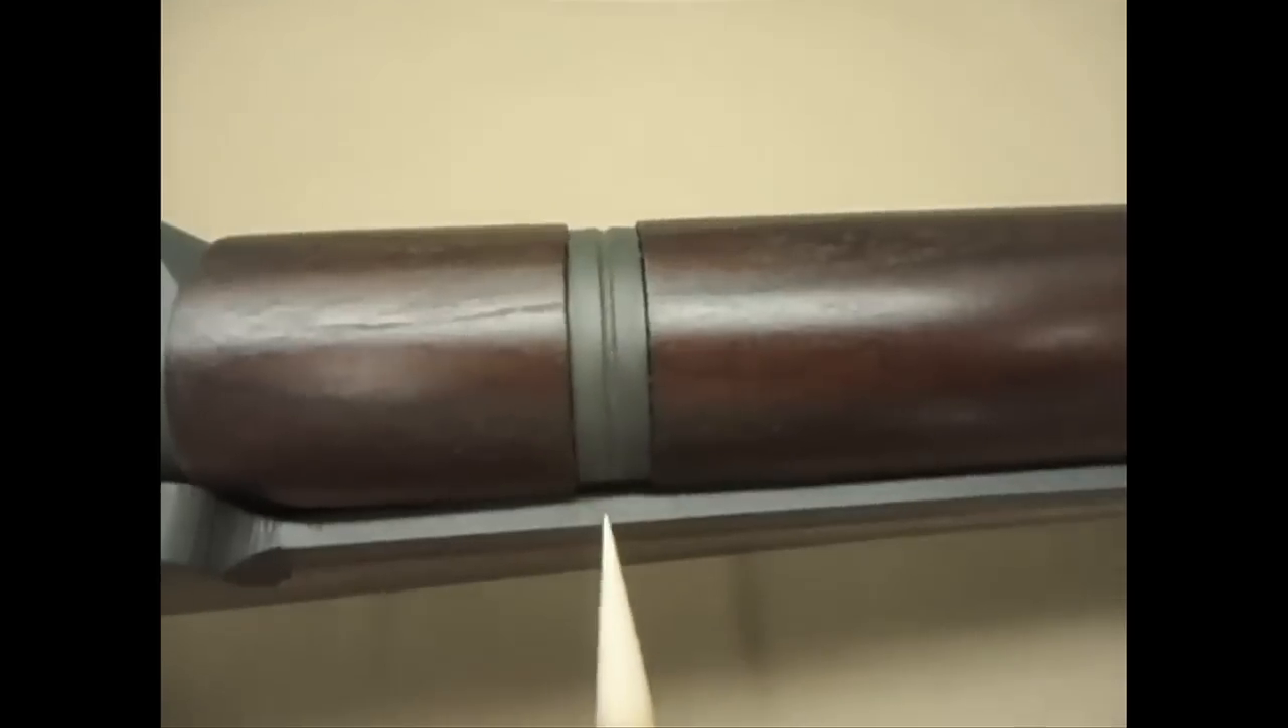So, we located a proper grooved handguard clip and installed that.